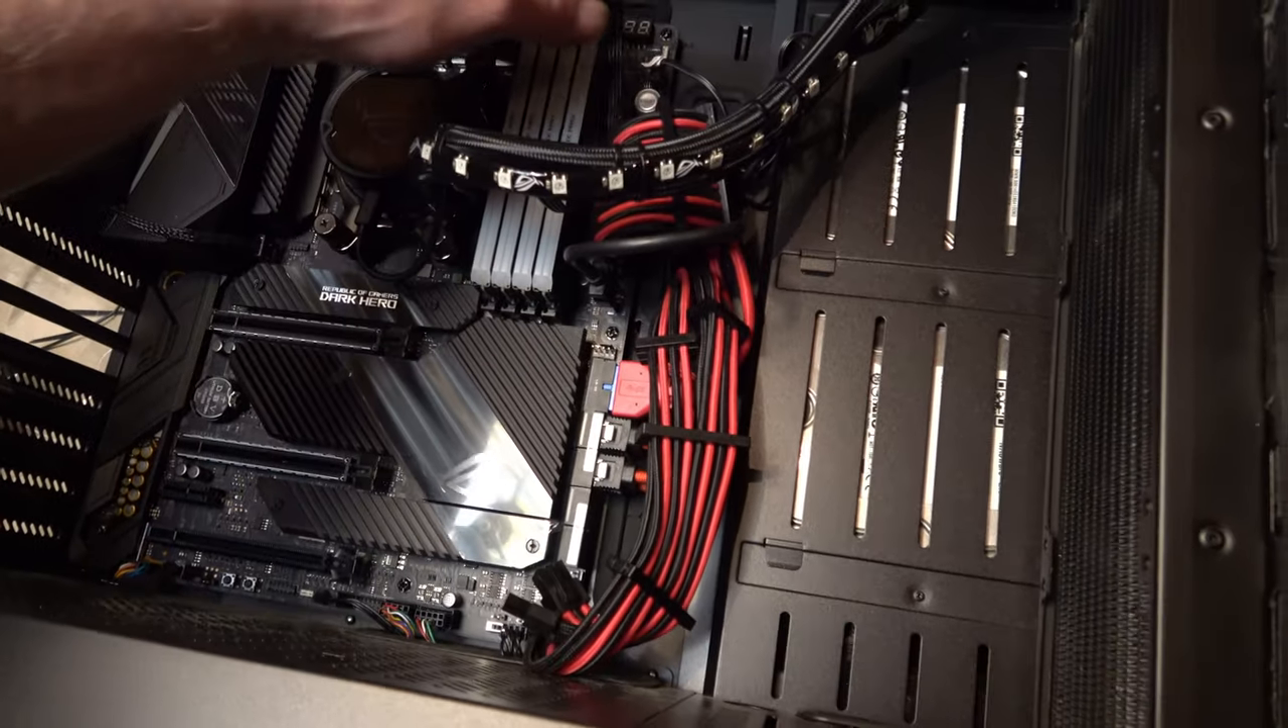Bis auf die Grafikkarte wäre jetzt alles drin.